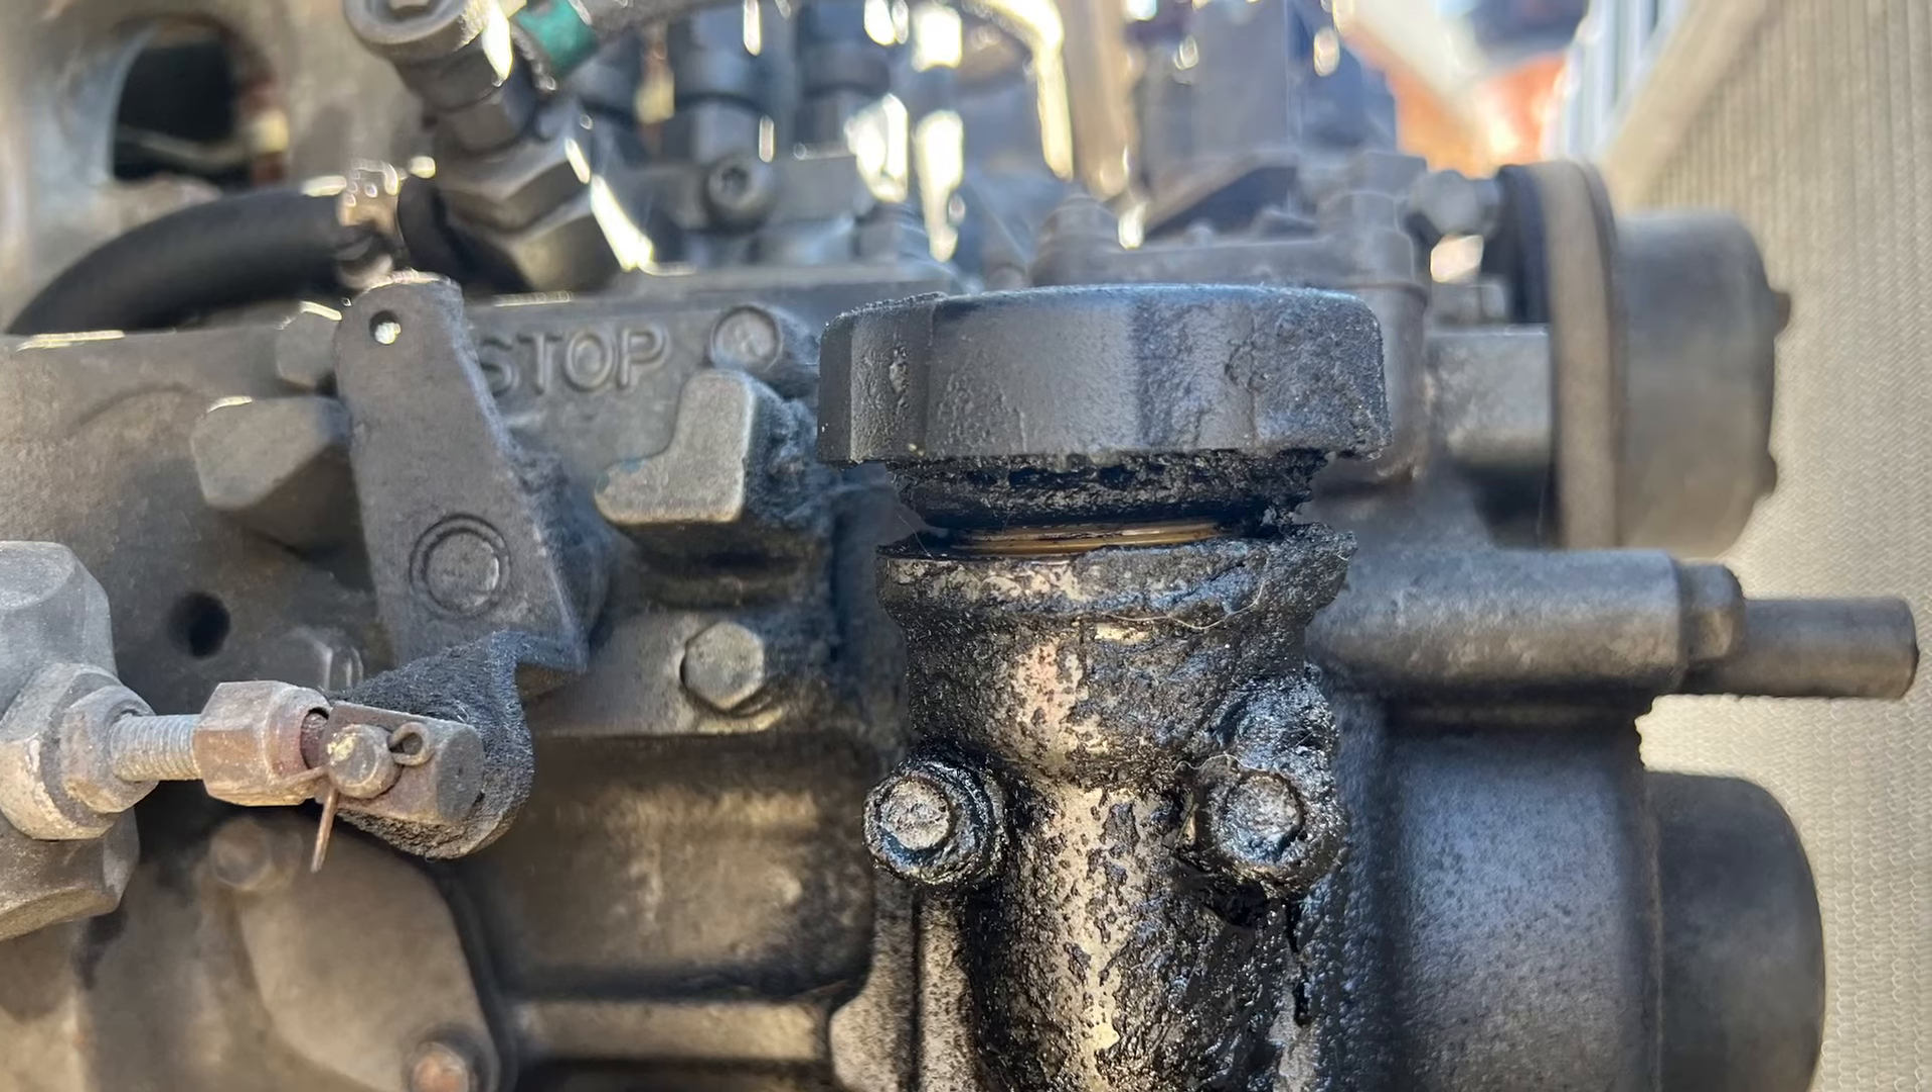I noticed this oil cap doesn't fit all the way on it, and it doesn't... I don't think the threads are the same, so I think it has the wrong cap on it.